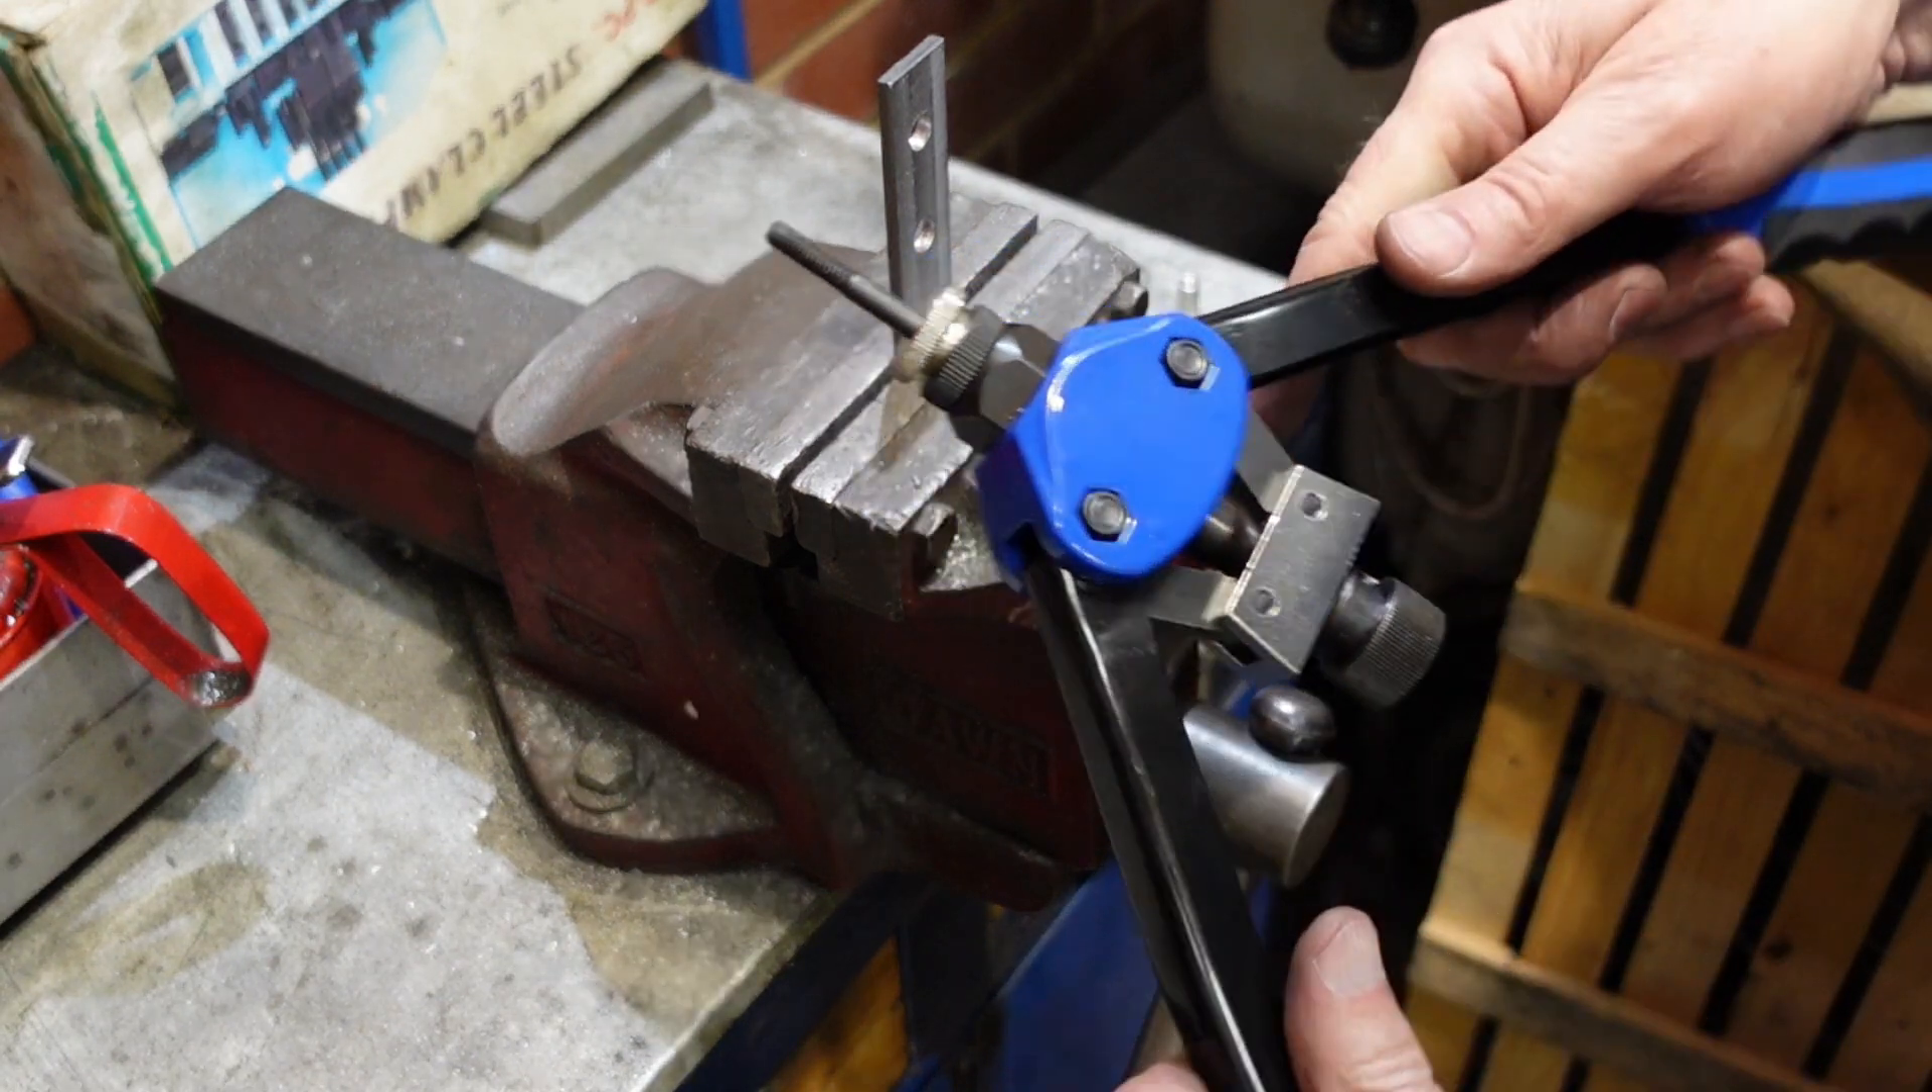There's my mandrel mounted in the riveting tongs, that should be fine.